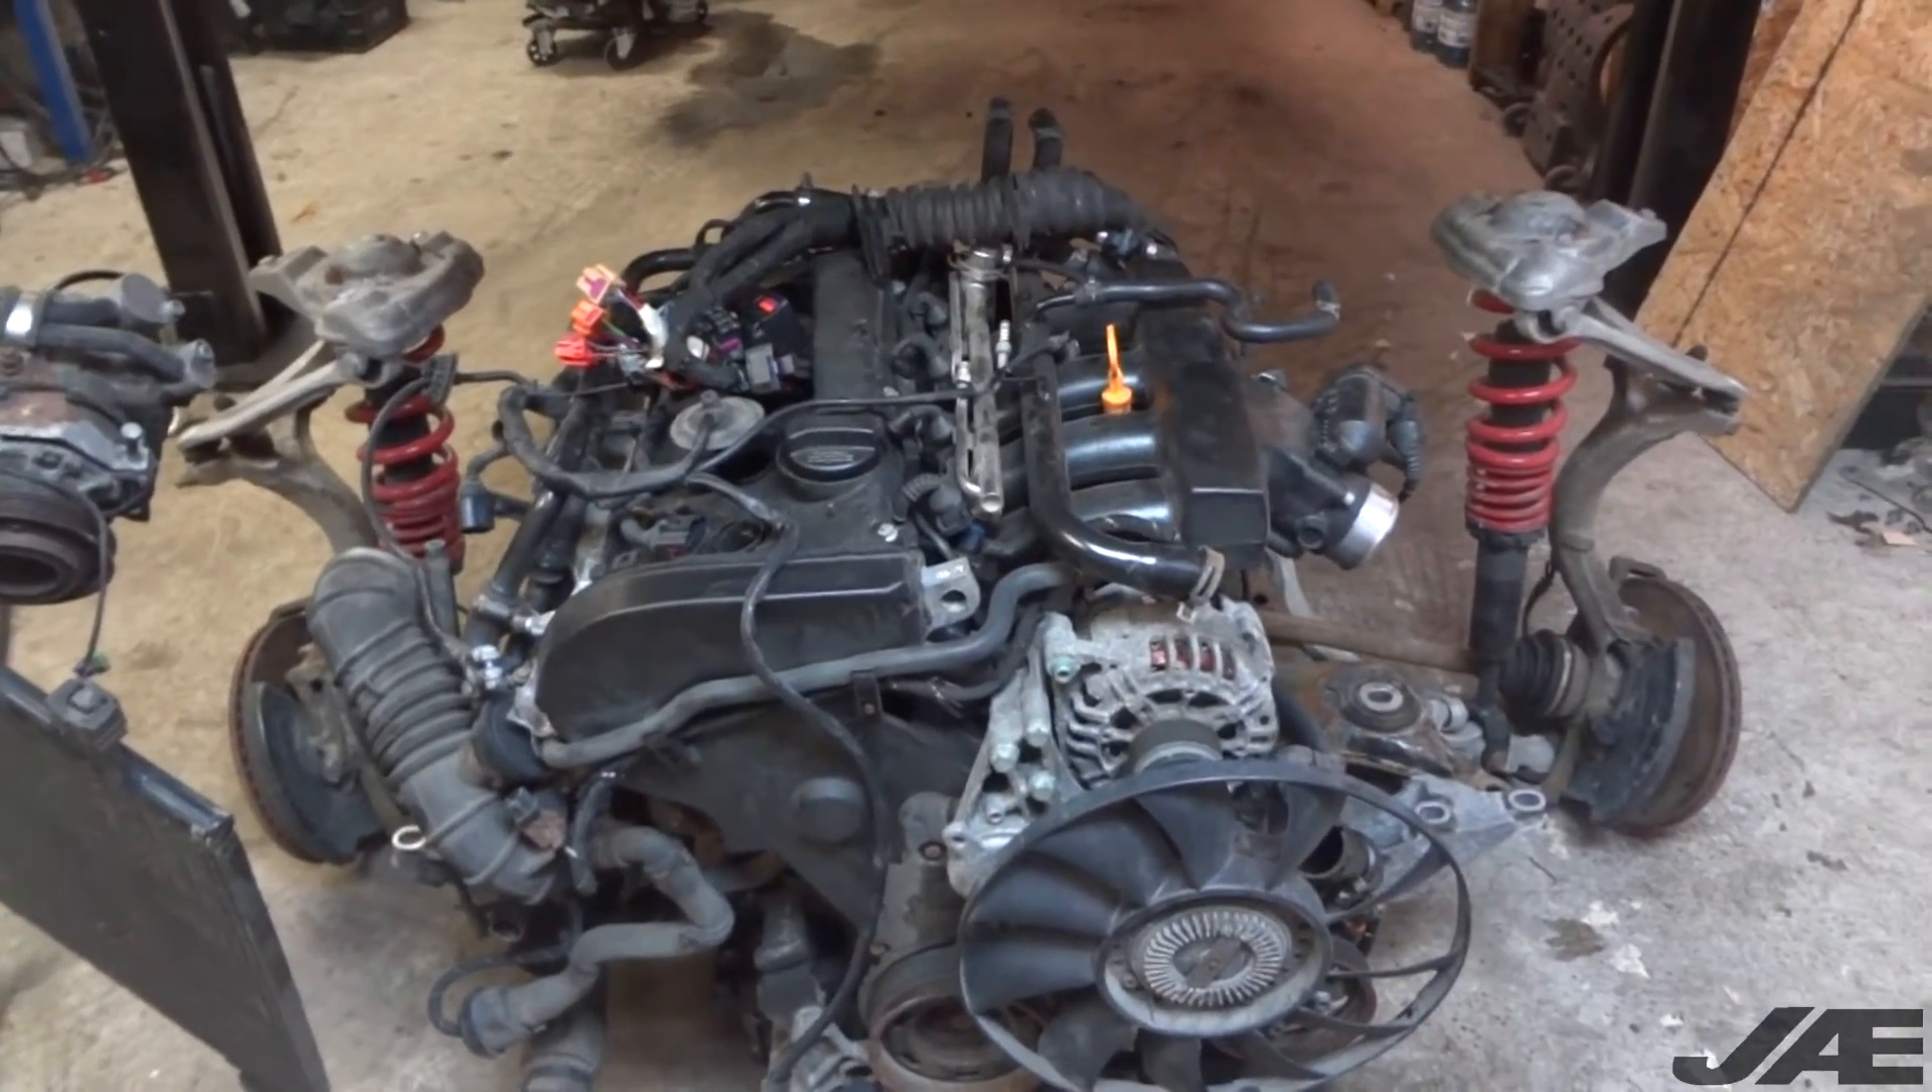So now I have the engine trans and the complete subframe on the ground.